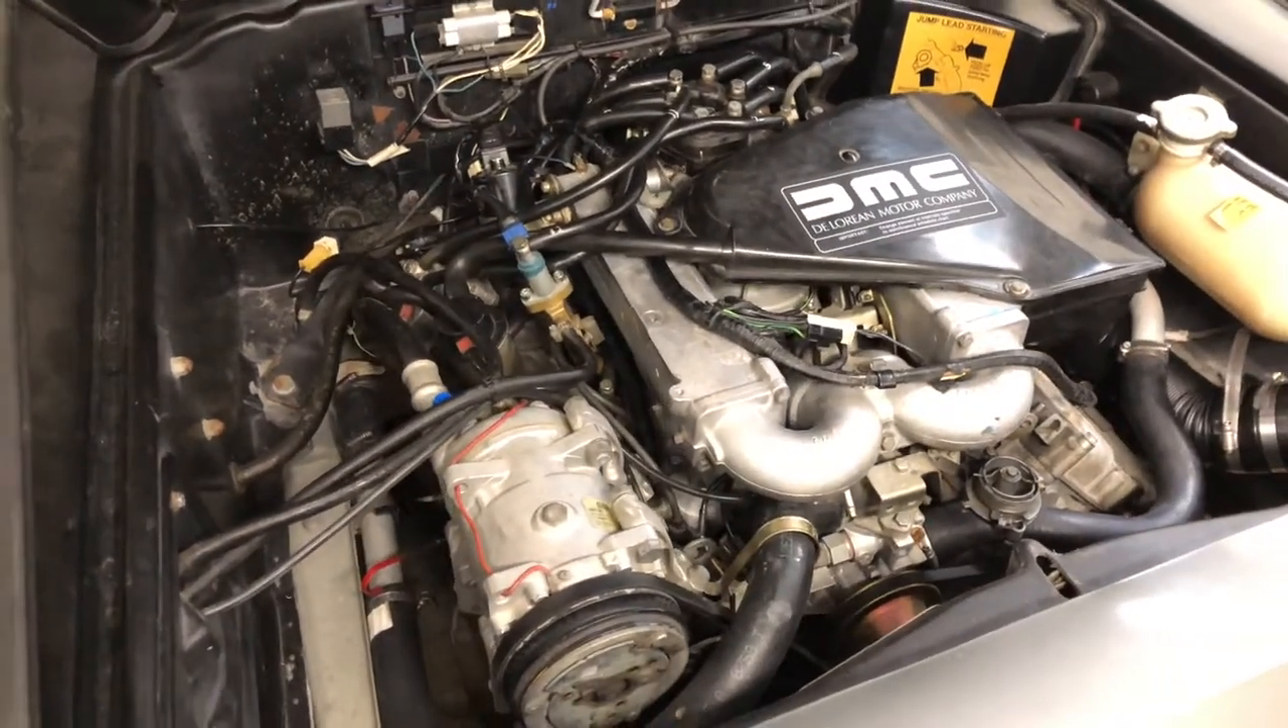I got the motor all back together.